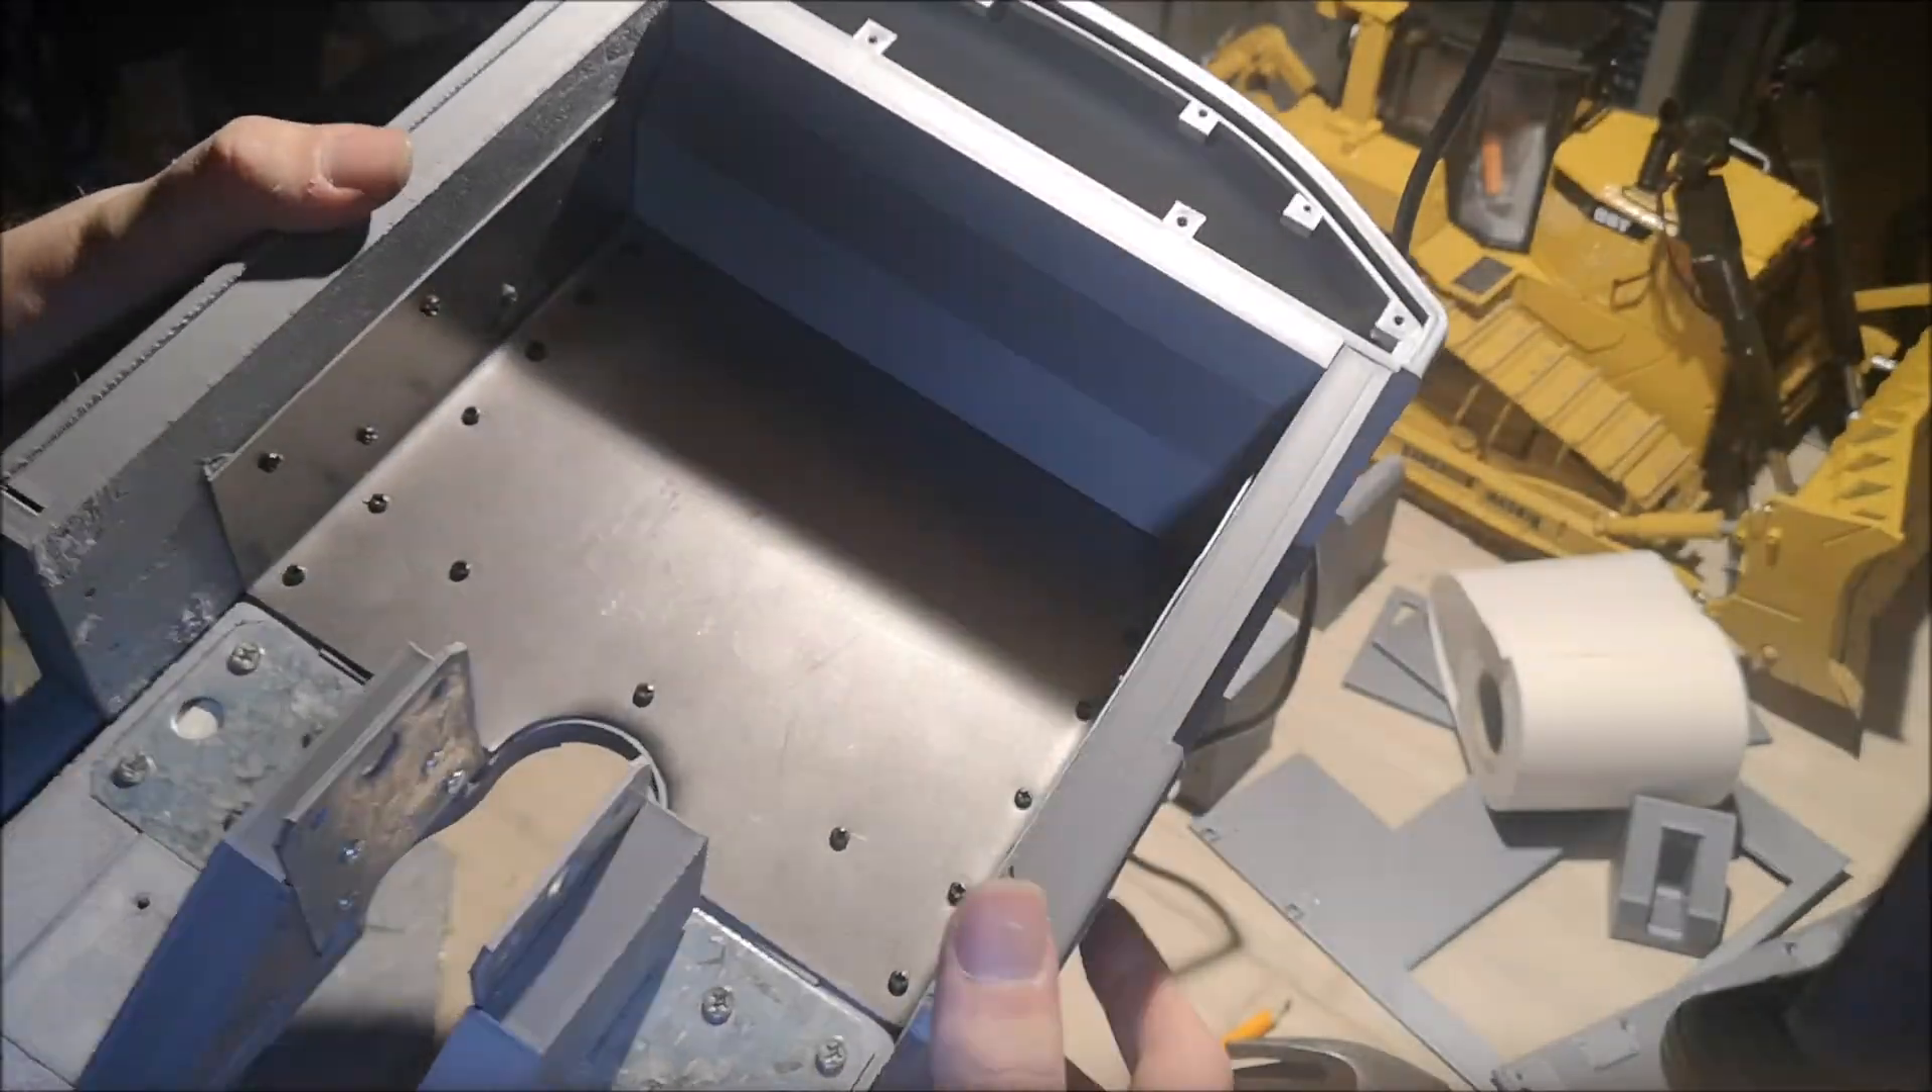So the main floor is completed and installed.